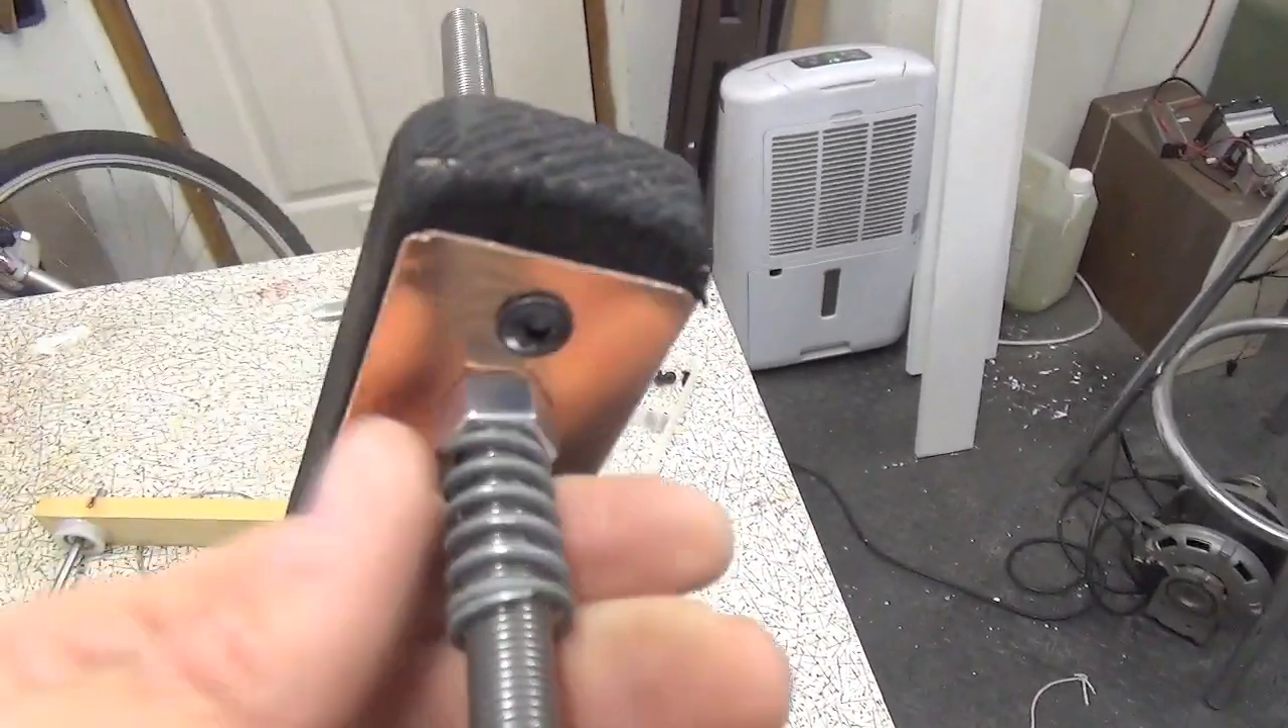I've put a plate on the feed arm.